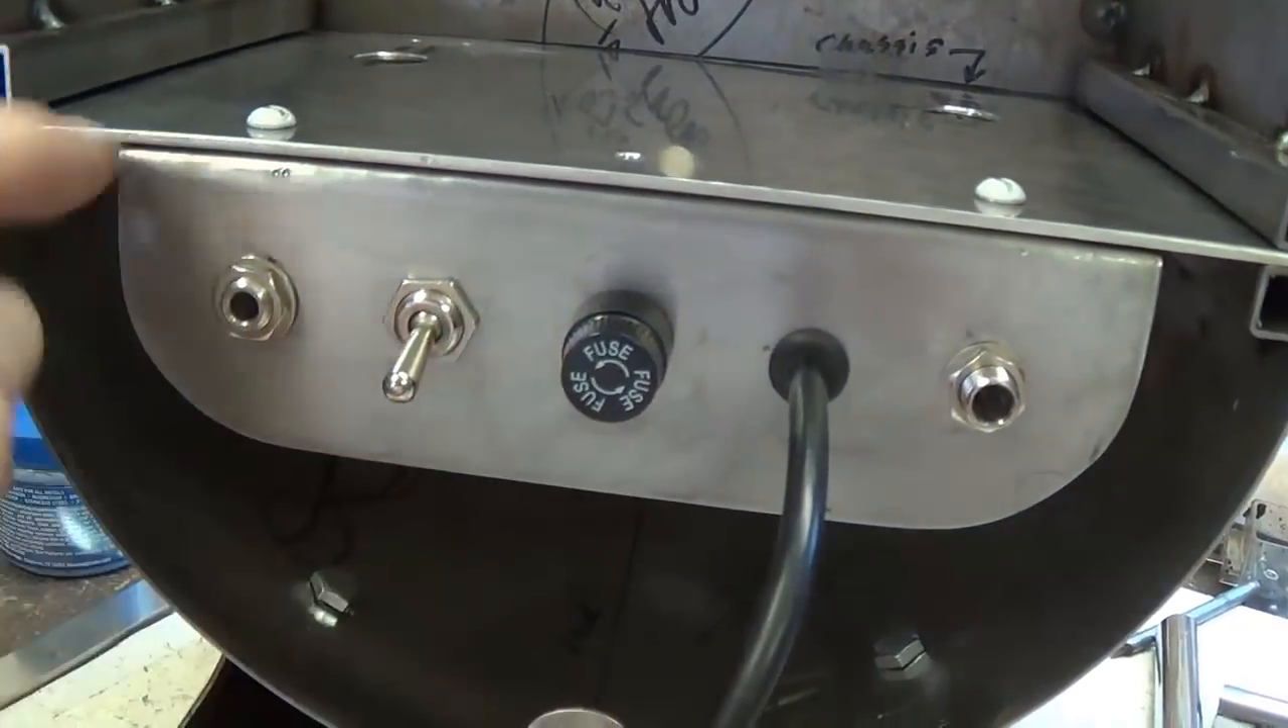Here's the rear control panel in place.